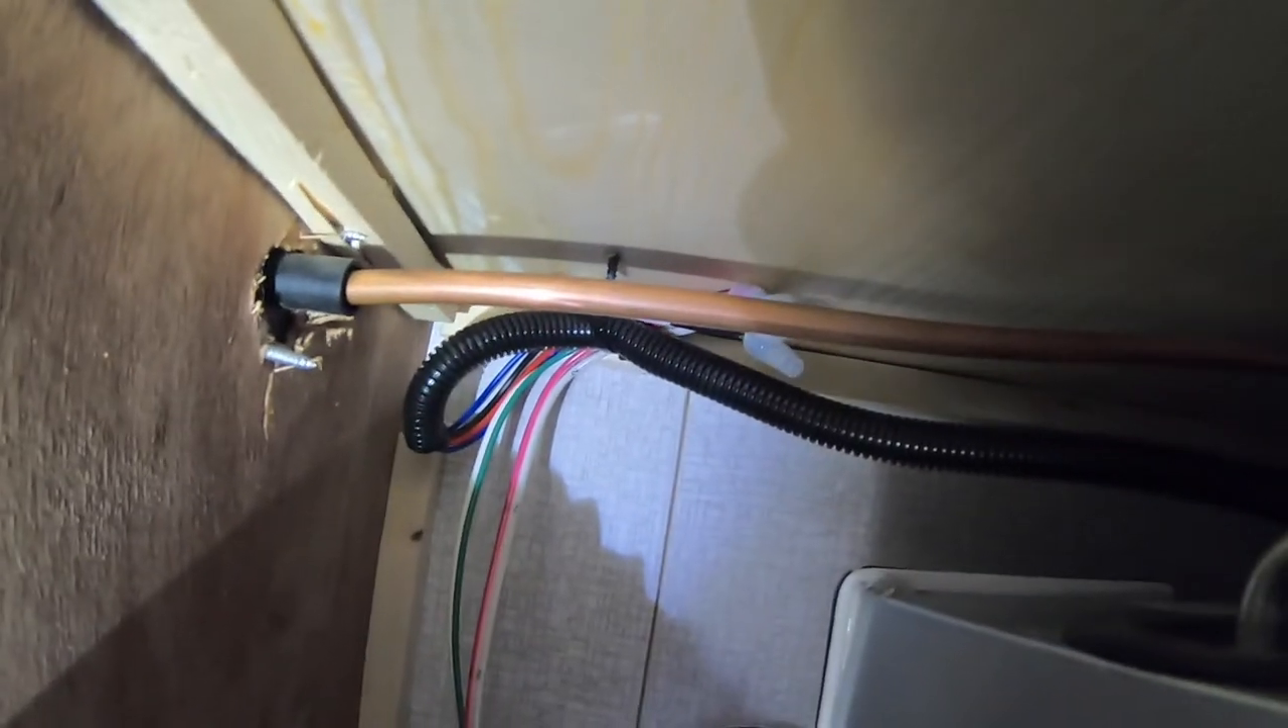There is the wiring all harnessed up and screwed back in place.